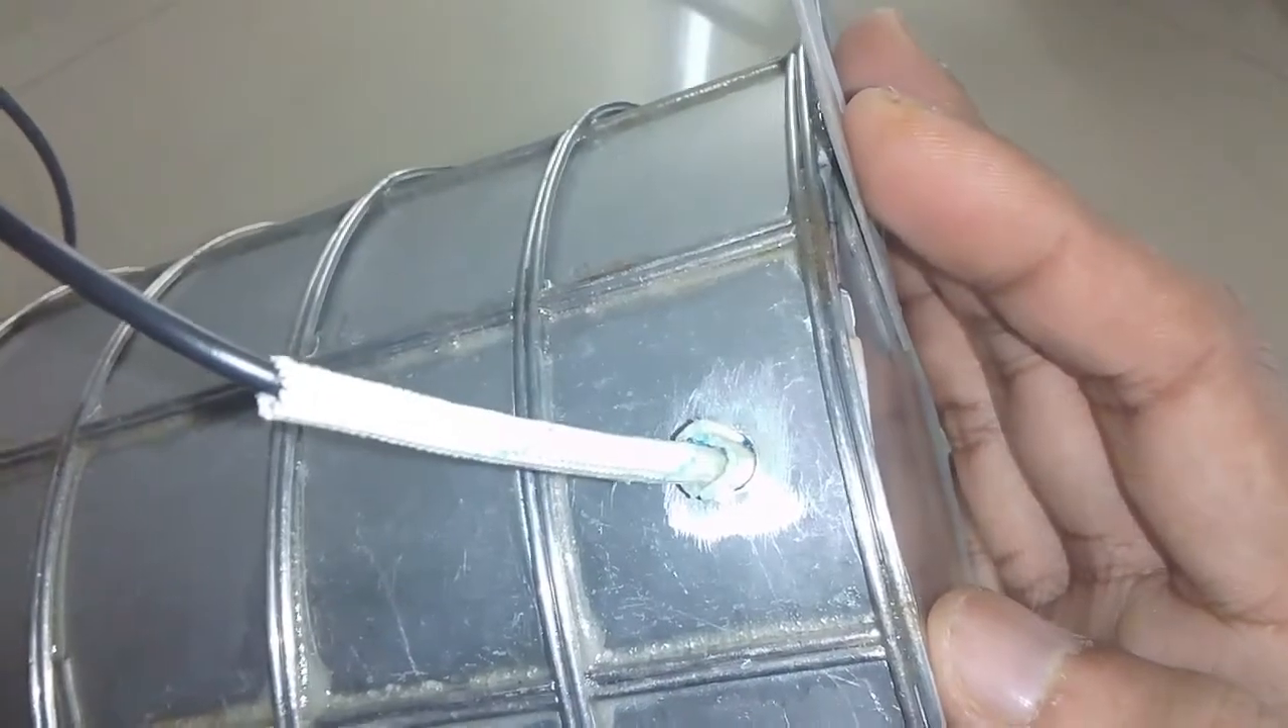I have also packed the hole through which the wires comes out with fiberglass for more electrical isolation.